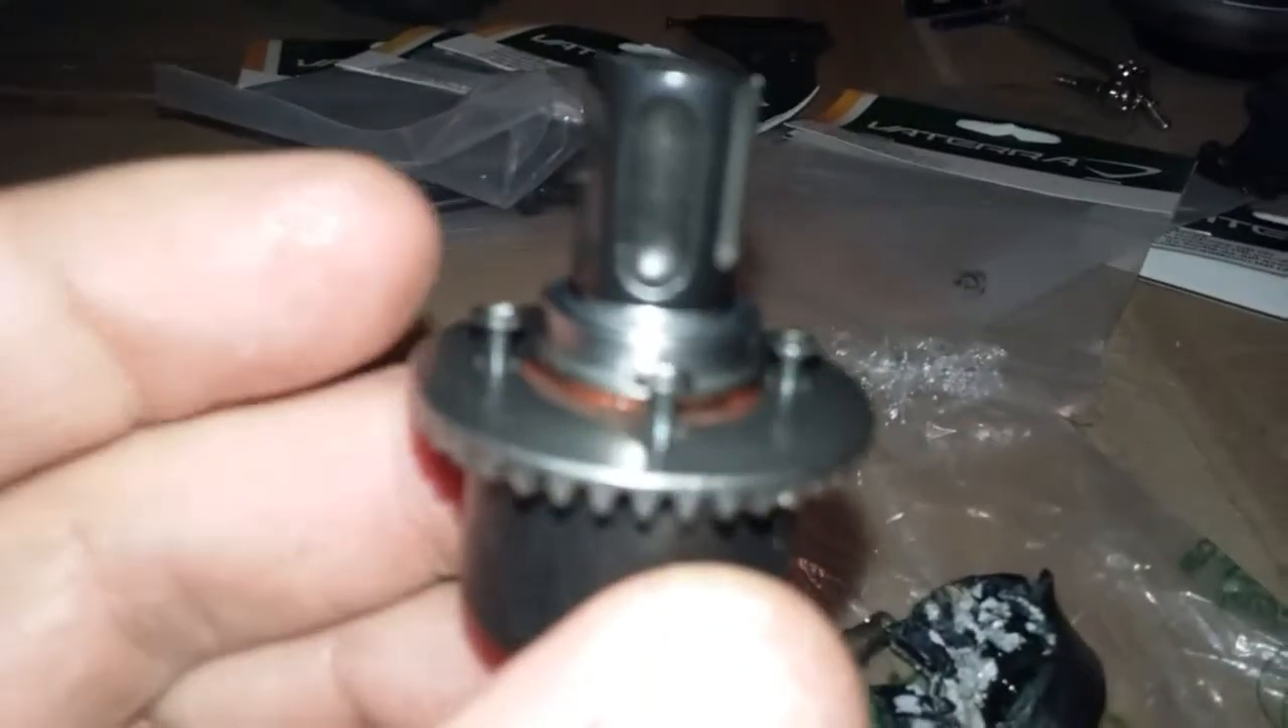I have the ring gear reinstalled.